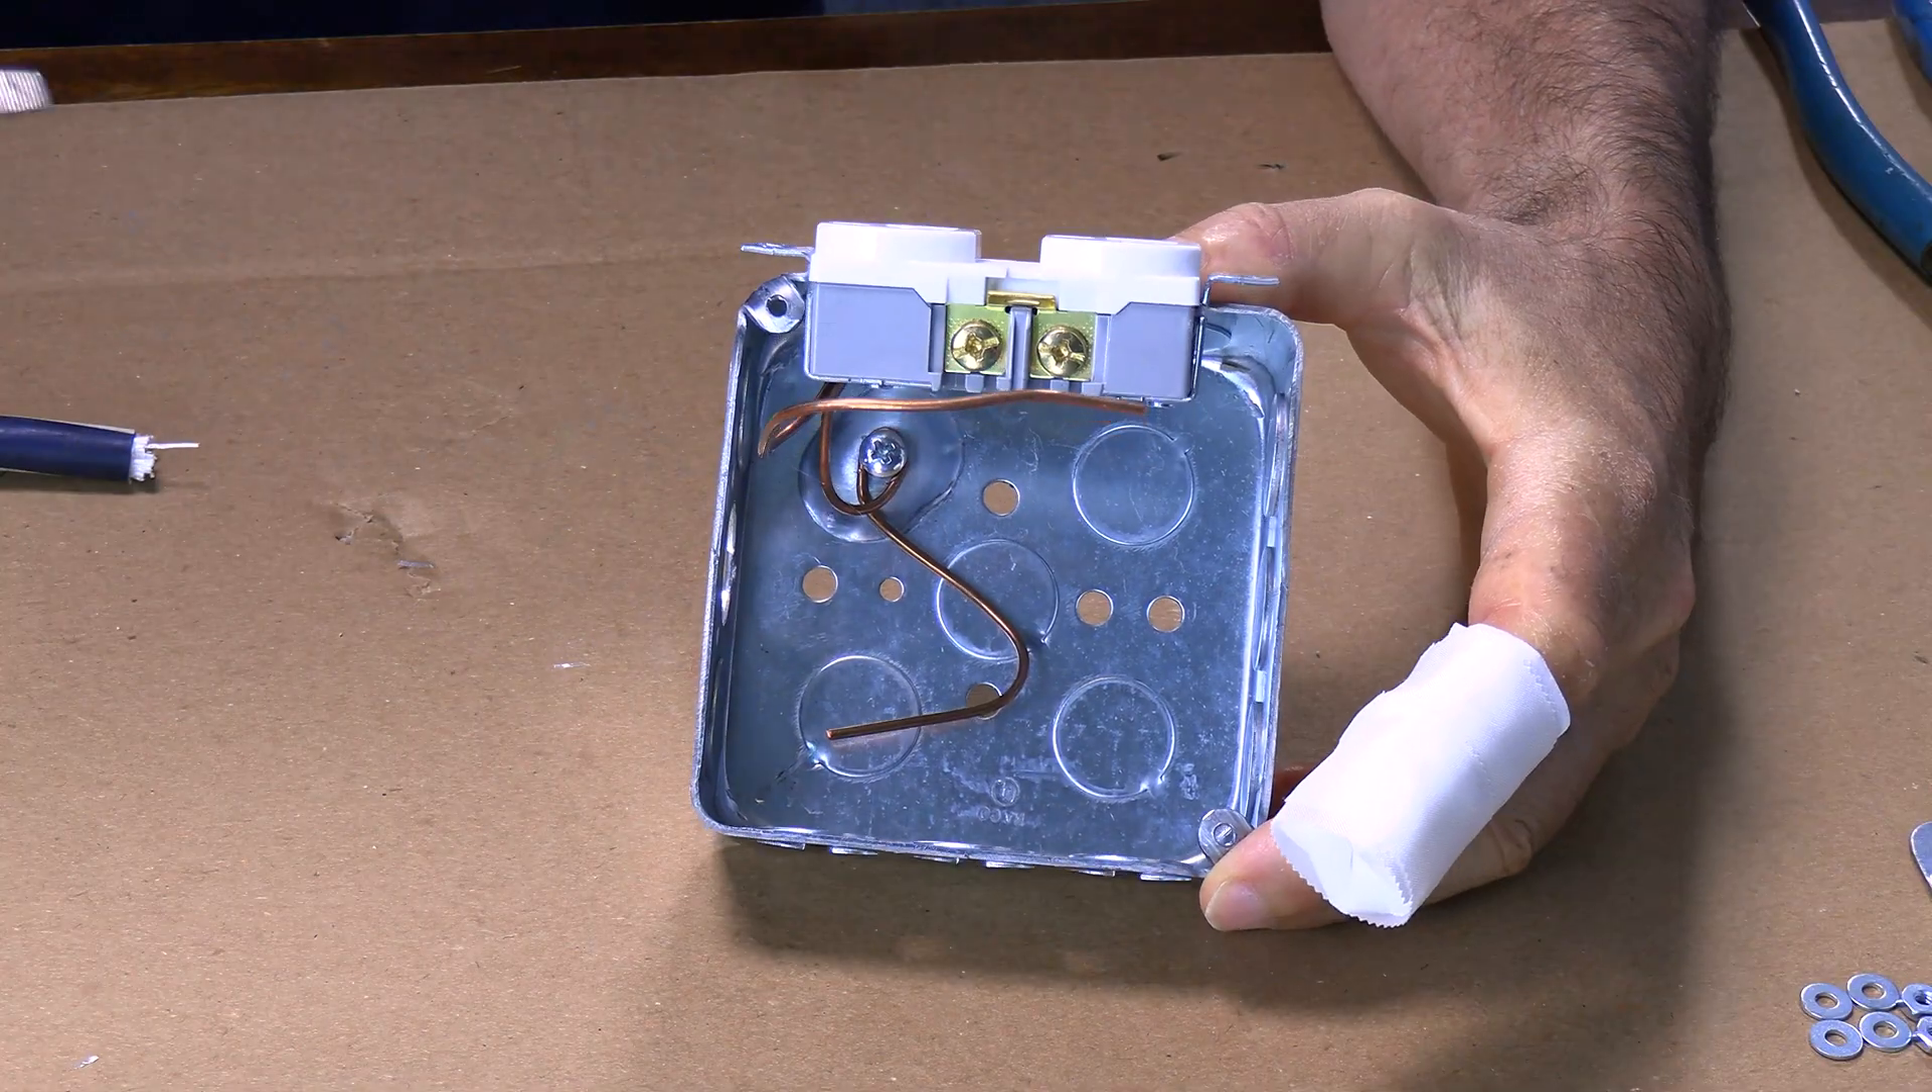I've left a pigtail right here for me to attach the cord to with a wire nut.